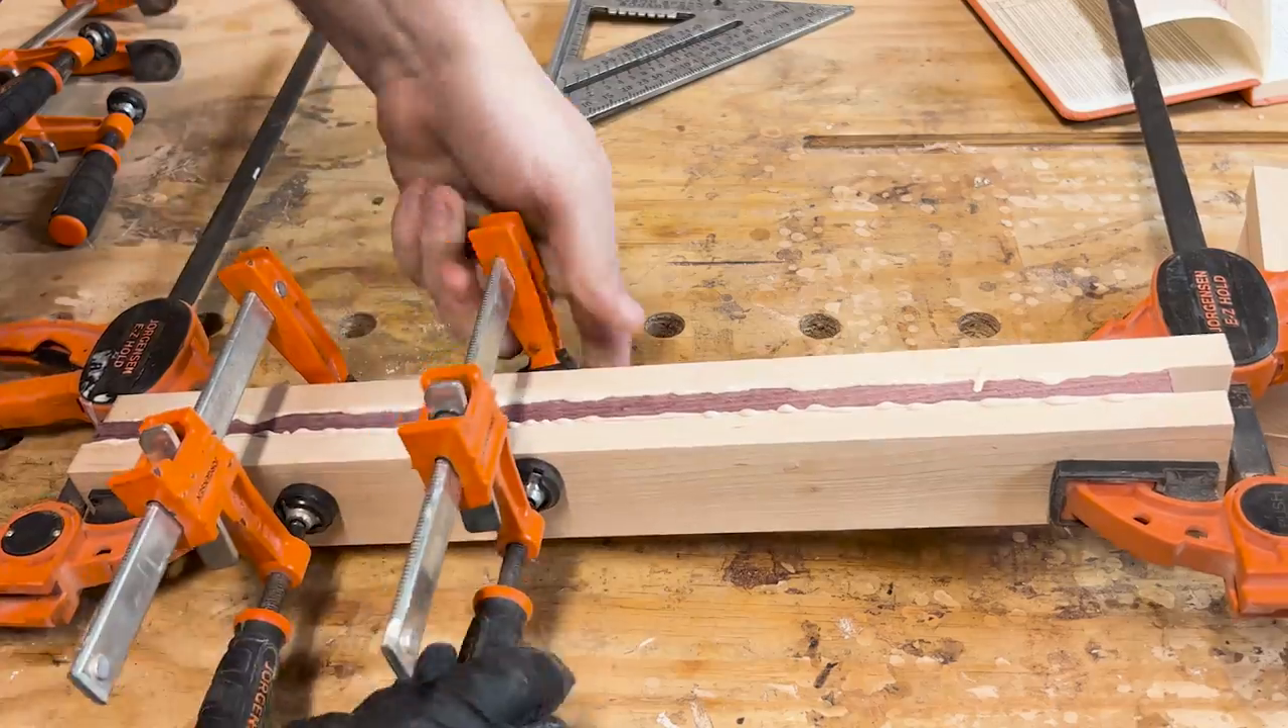I just laminated the purple heart in between the two pieces of maple and let it sit for a day.